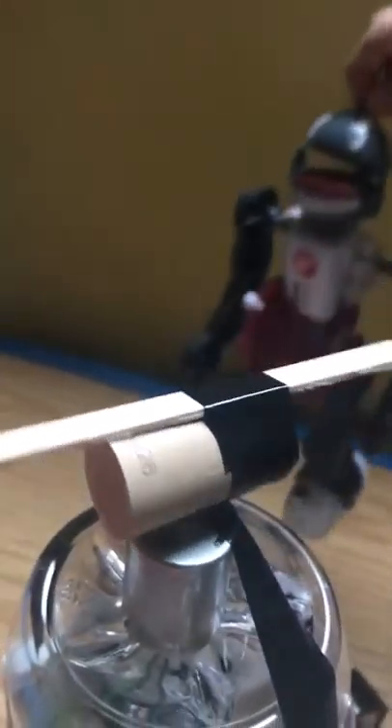So we attached the popsicle stick just on top.